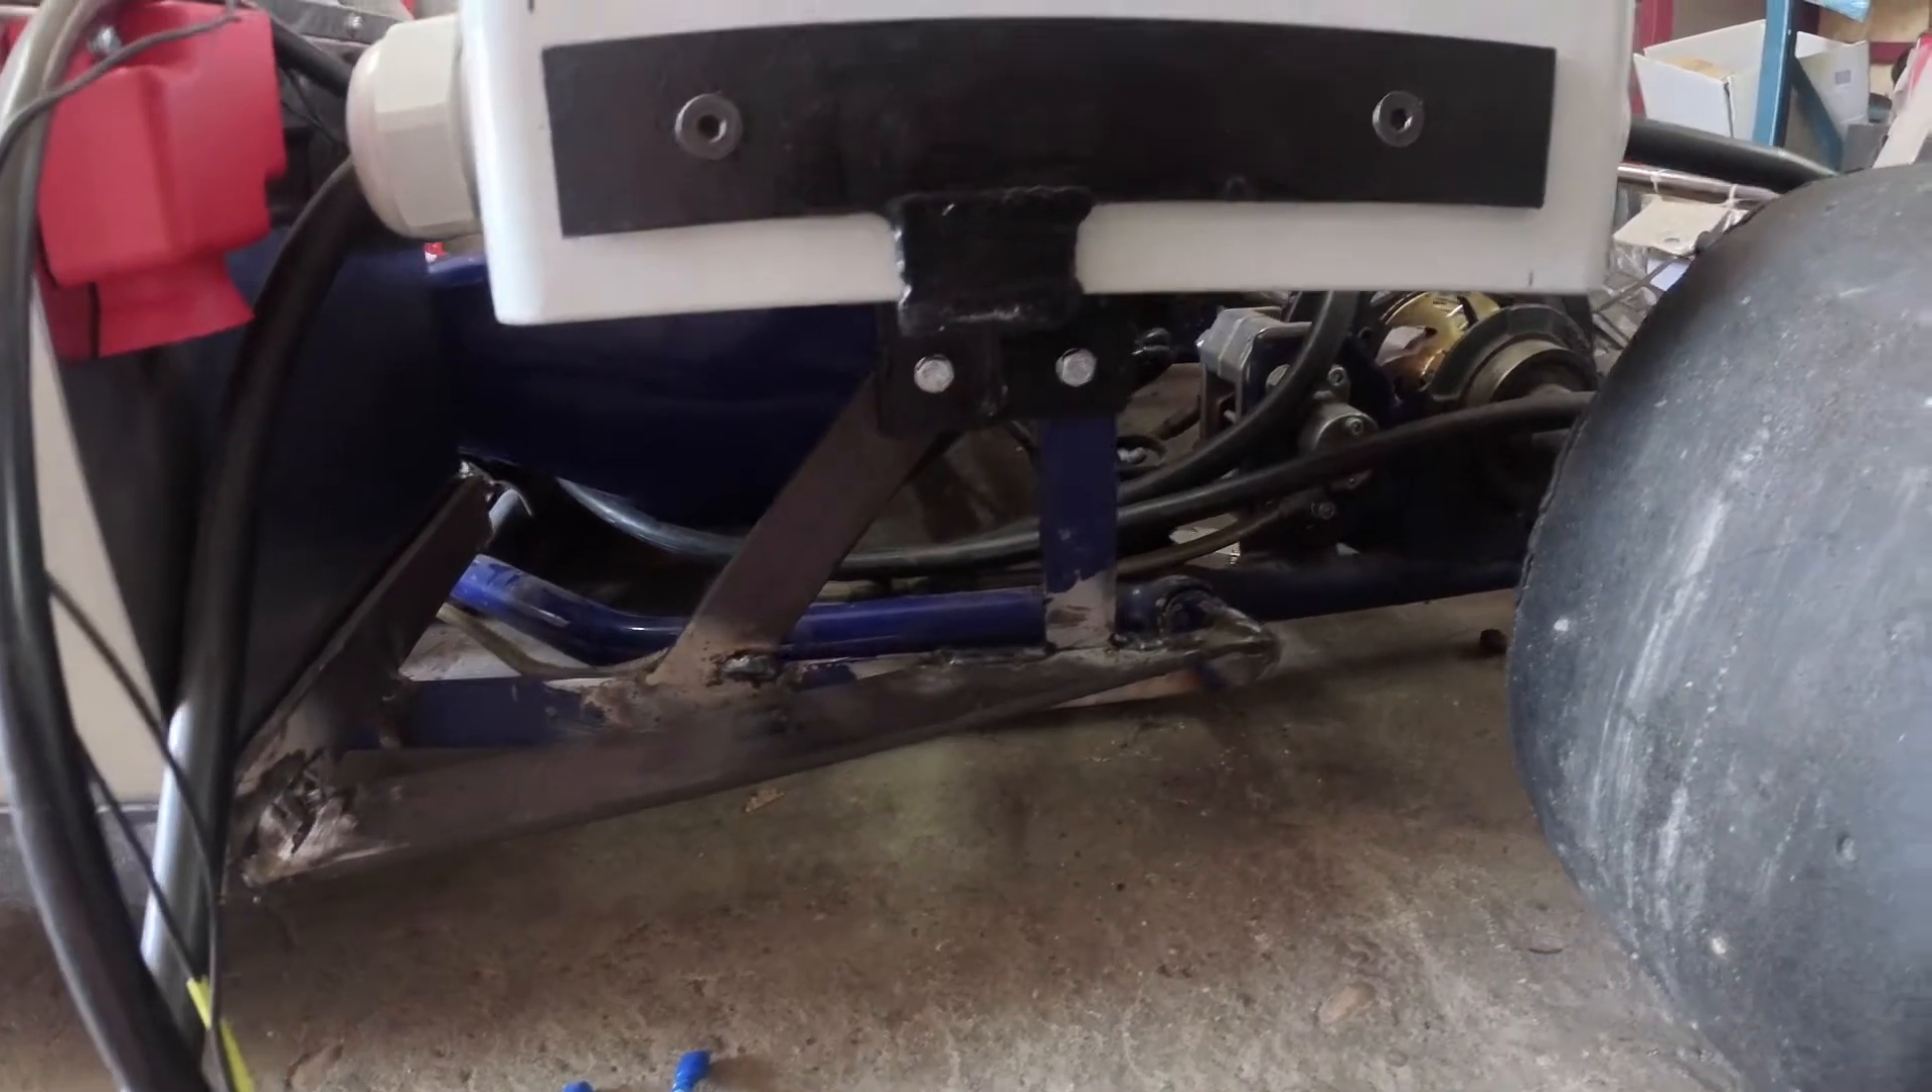Now the control box is in place.